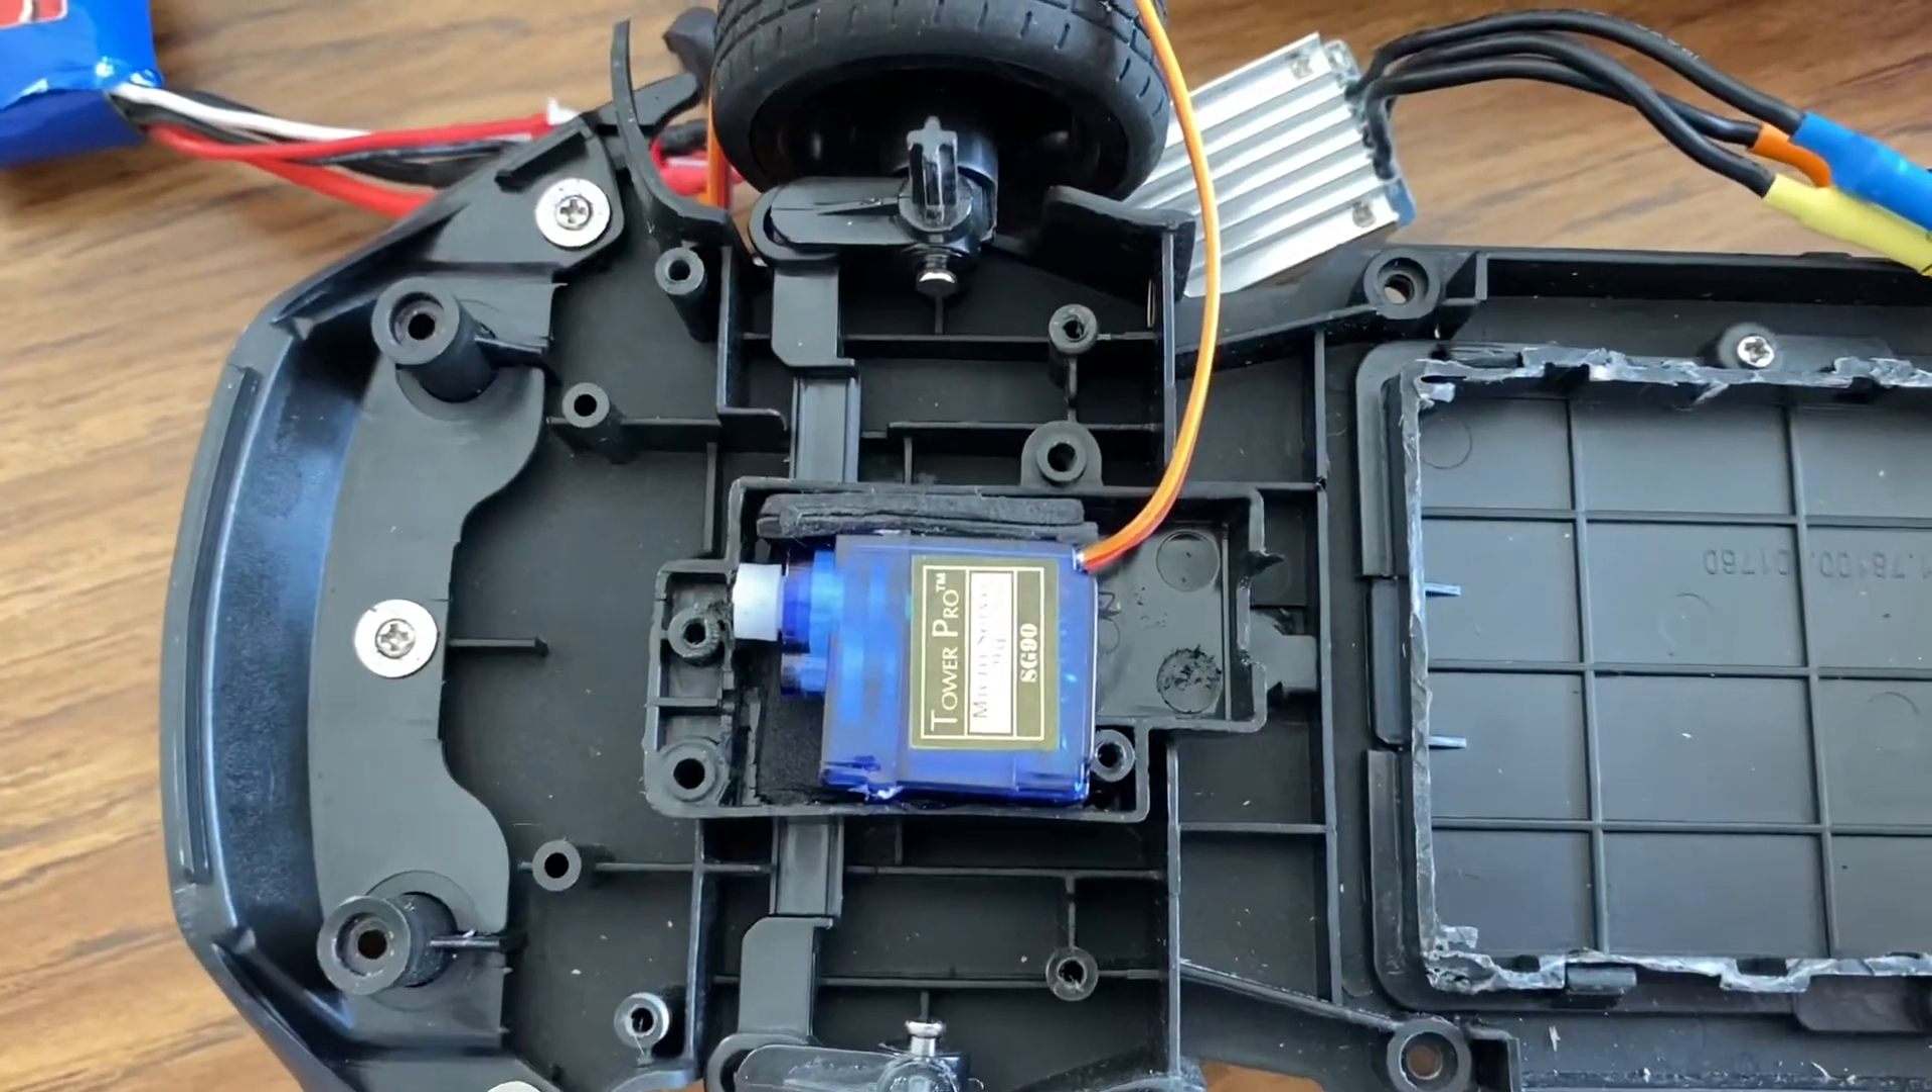And there's my servo I've got in there.